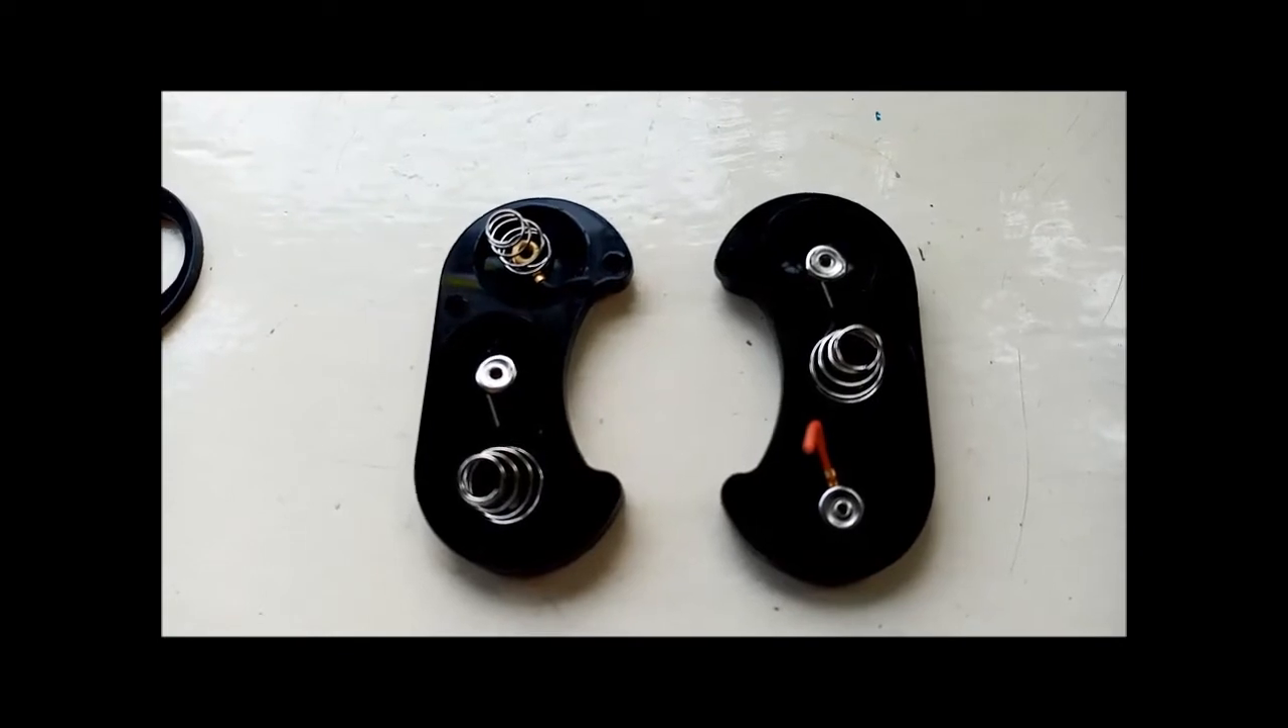And as you can see I've assembled those connections from the battery box.